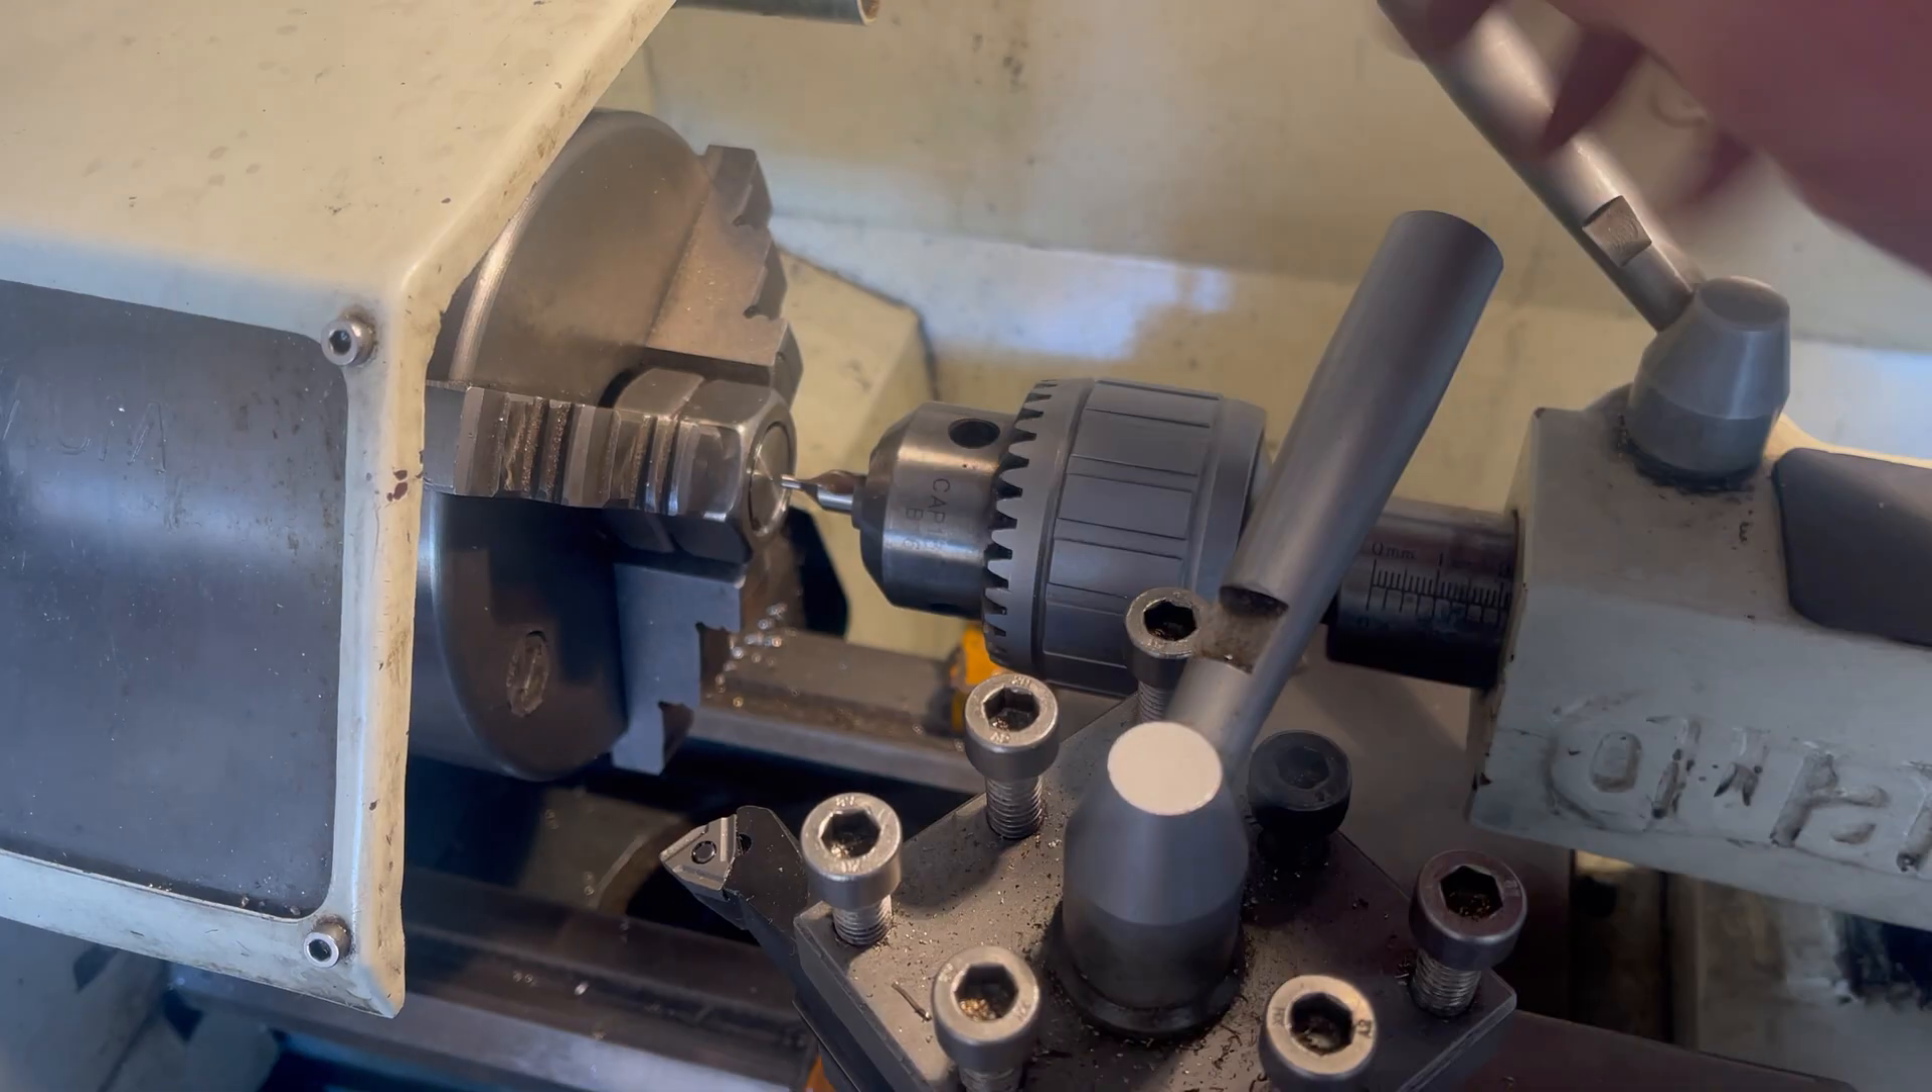Okay I've got my center drill mounted in the chuck.